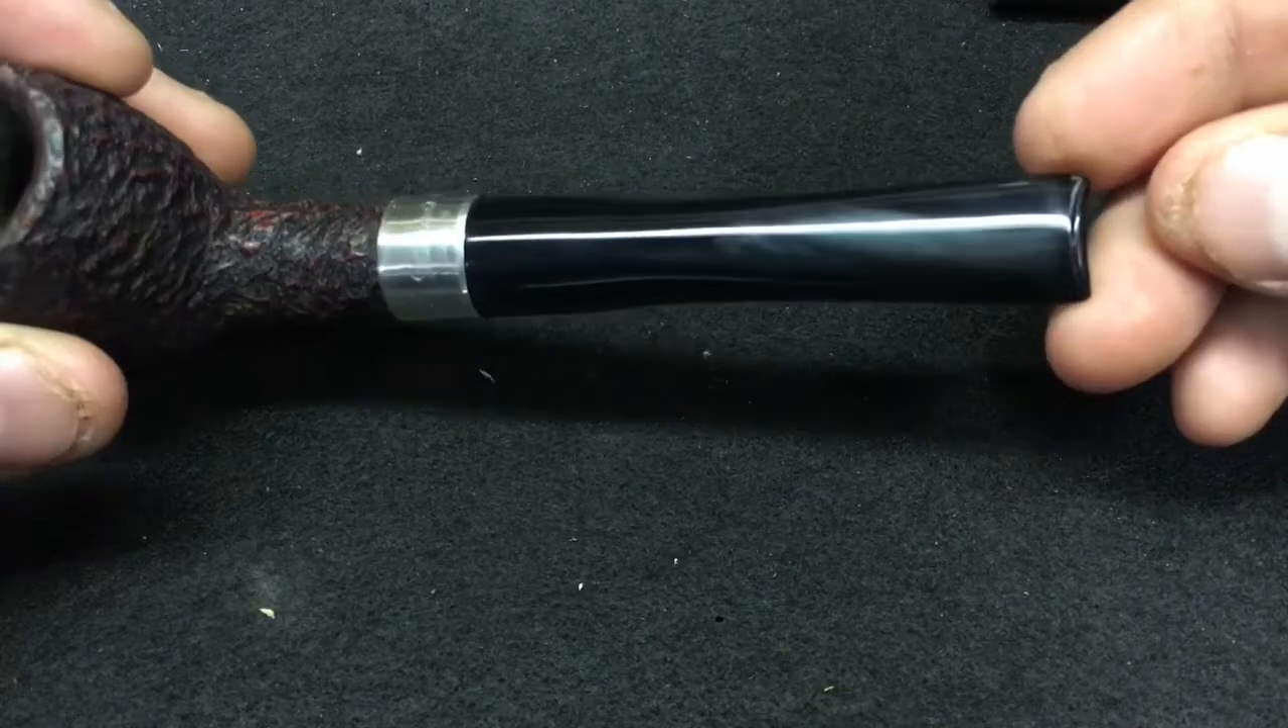Here is the new tenon or new mouthpiece with tenon fits really nice.